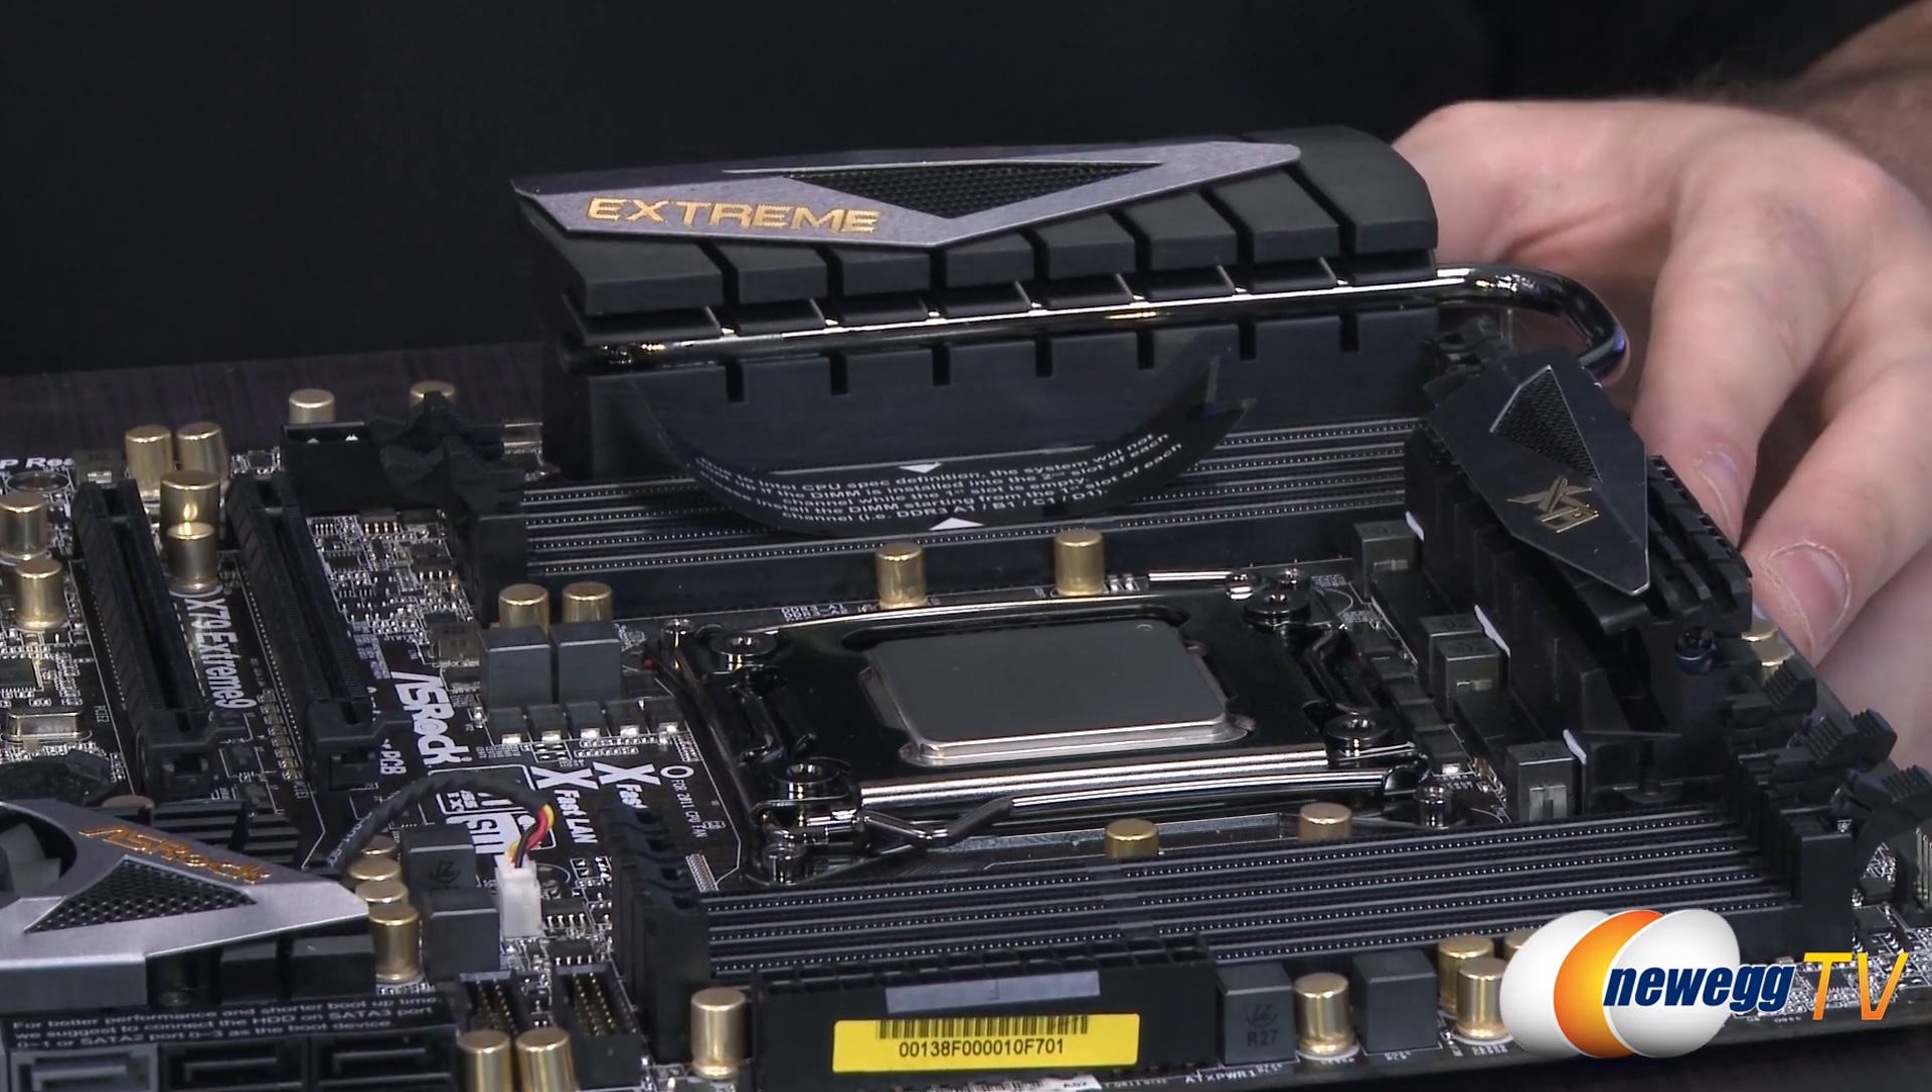And now our CPU is installed.